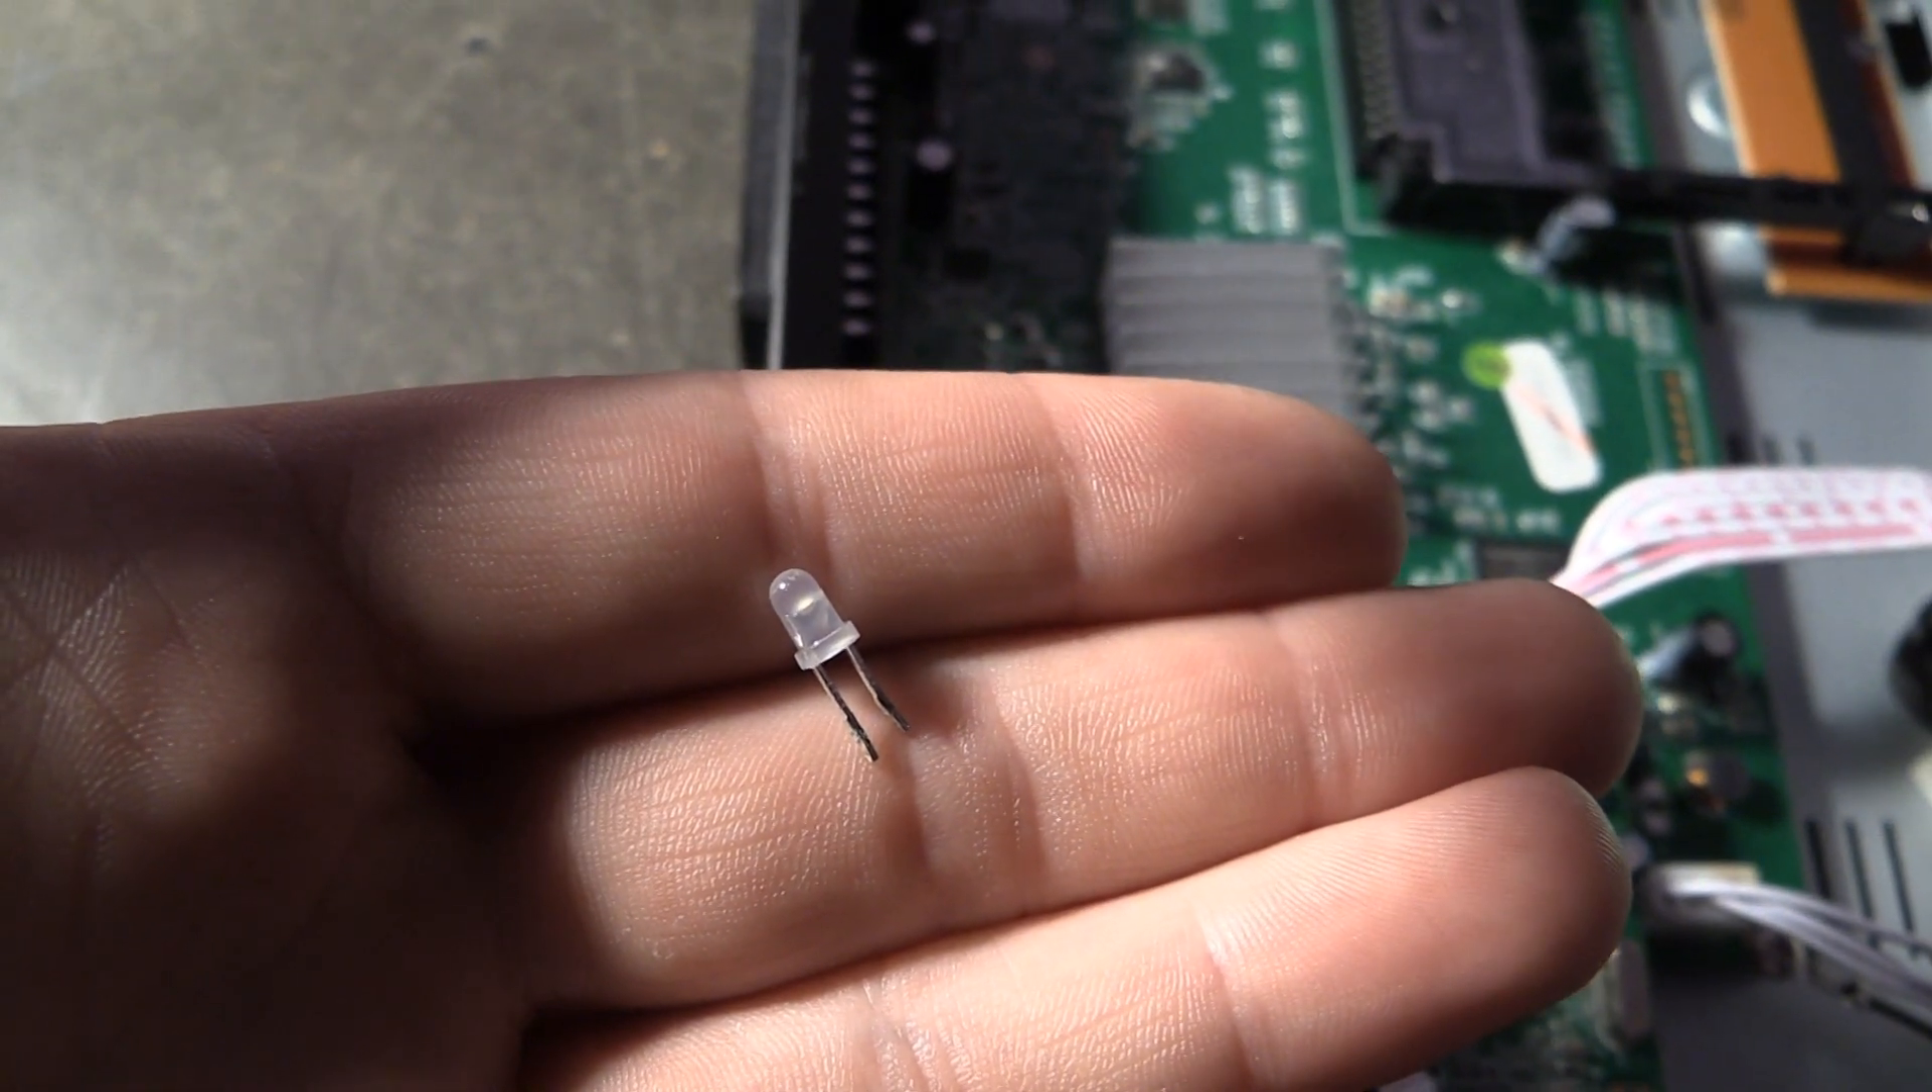First problem's been solved. The LED is out.